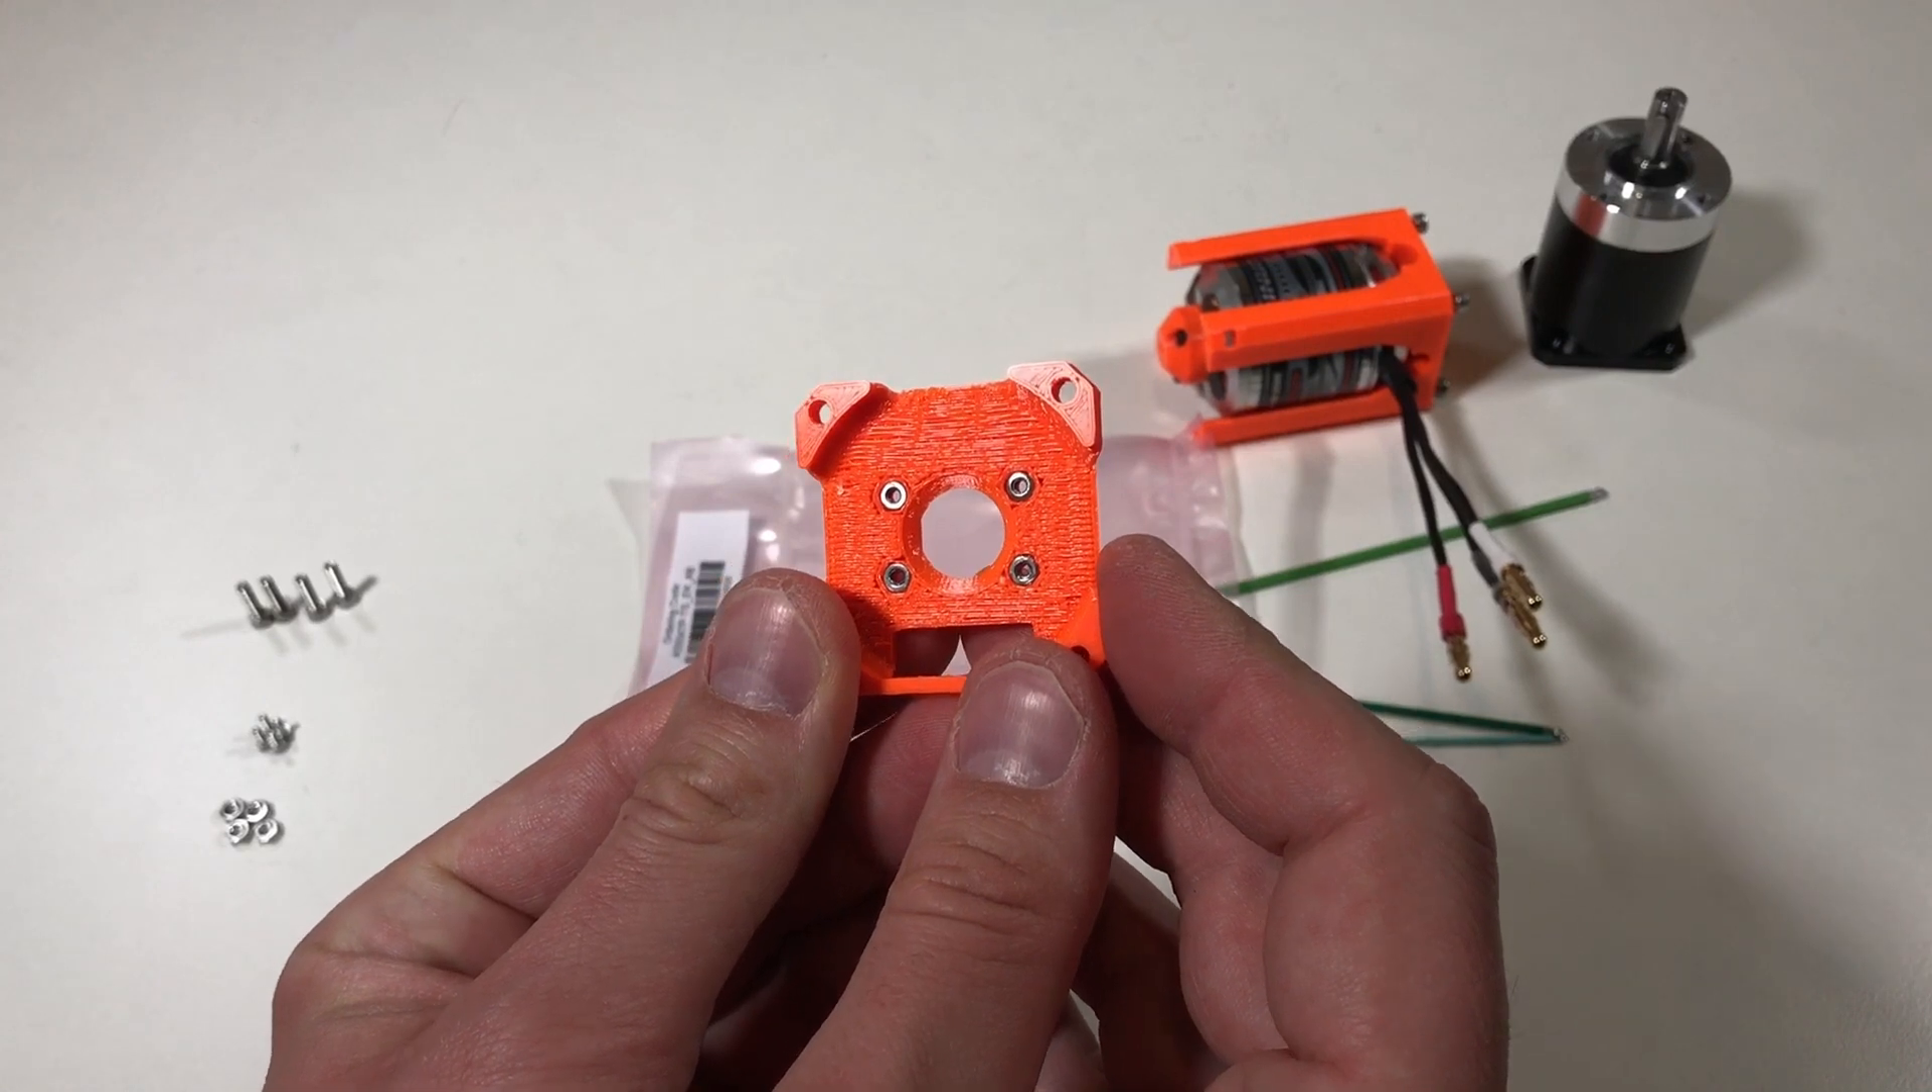I already put here four nuts.